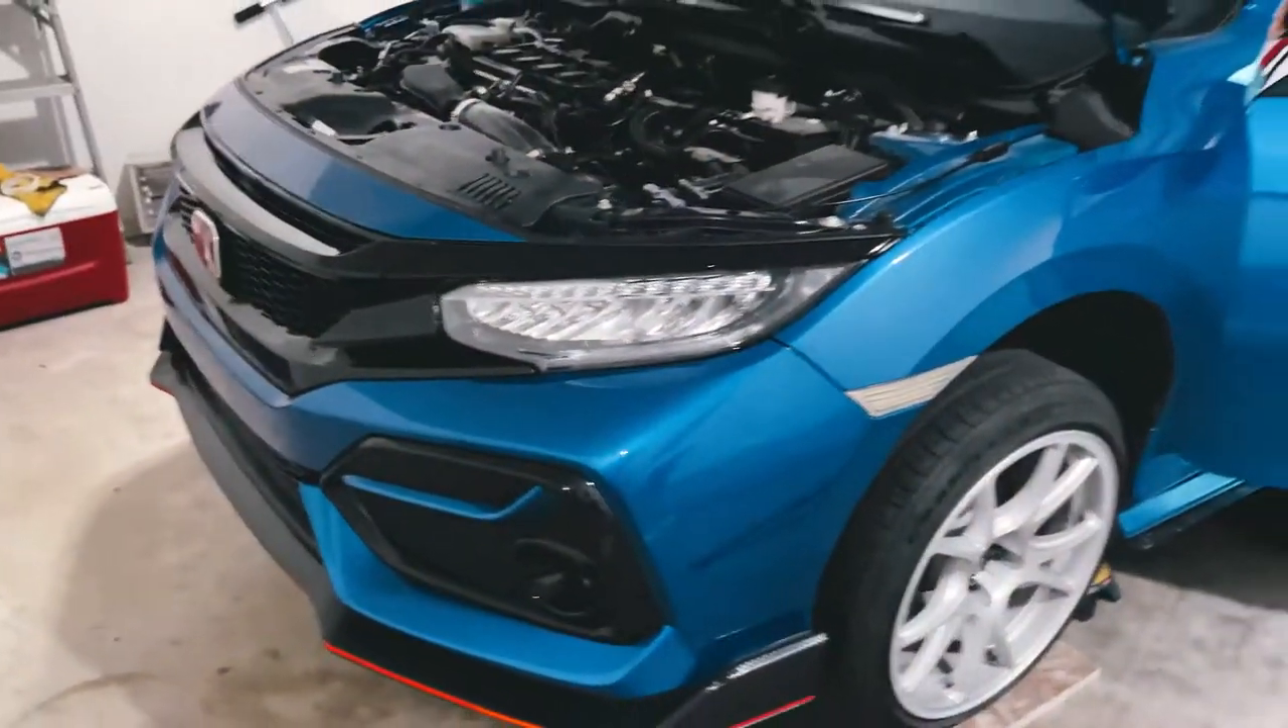All right guys i'm finally done i got the grill on the car however it was just such a pain in the ass.